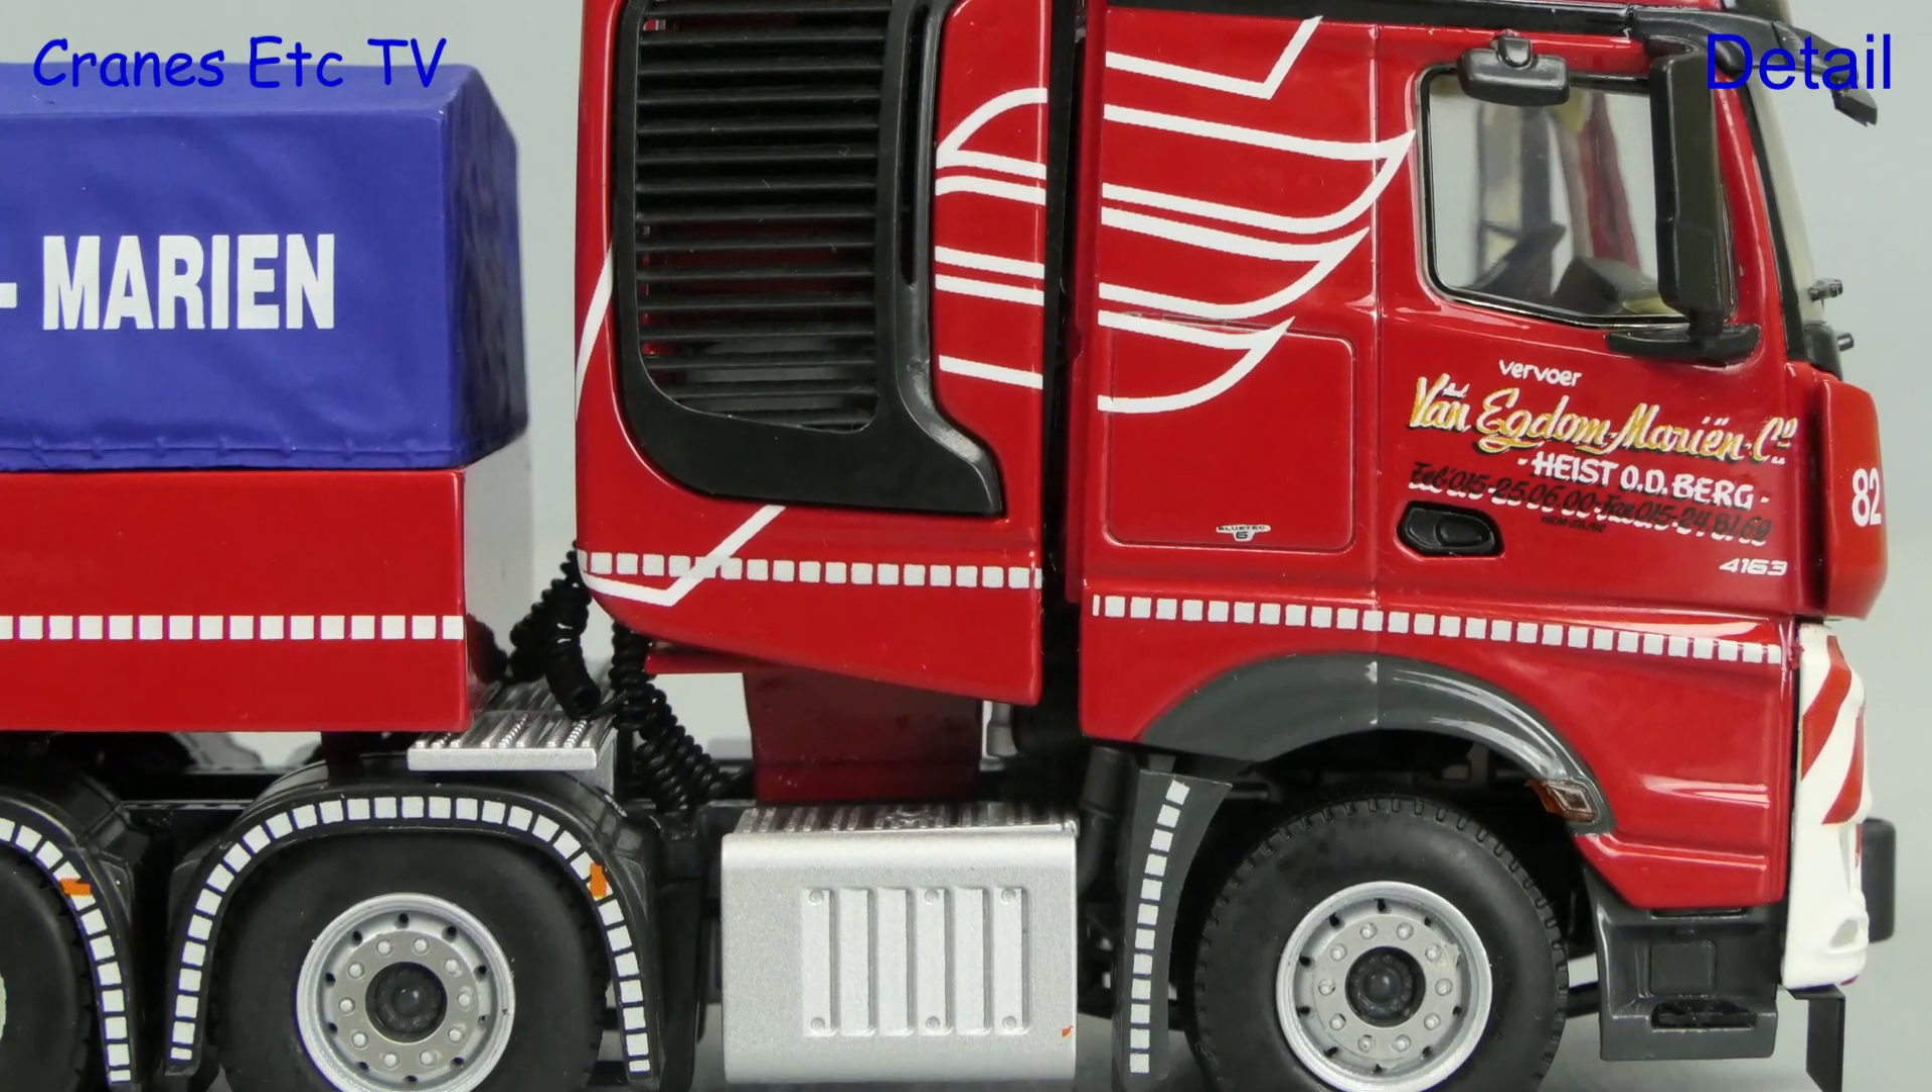The ballast box sits quite low so the white dotted line doesn't quite join up across the truck but the plastic tarpaulin cover is nicely textured.